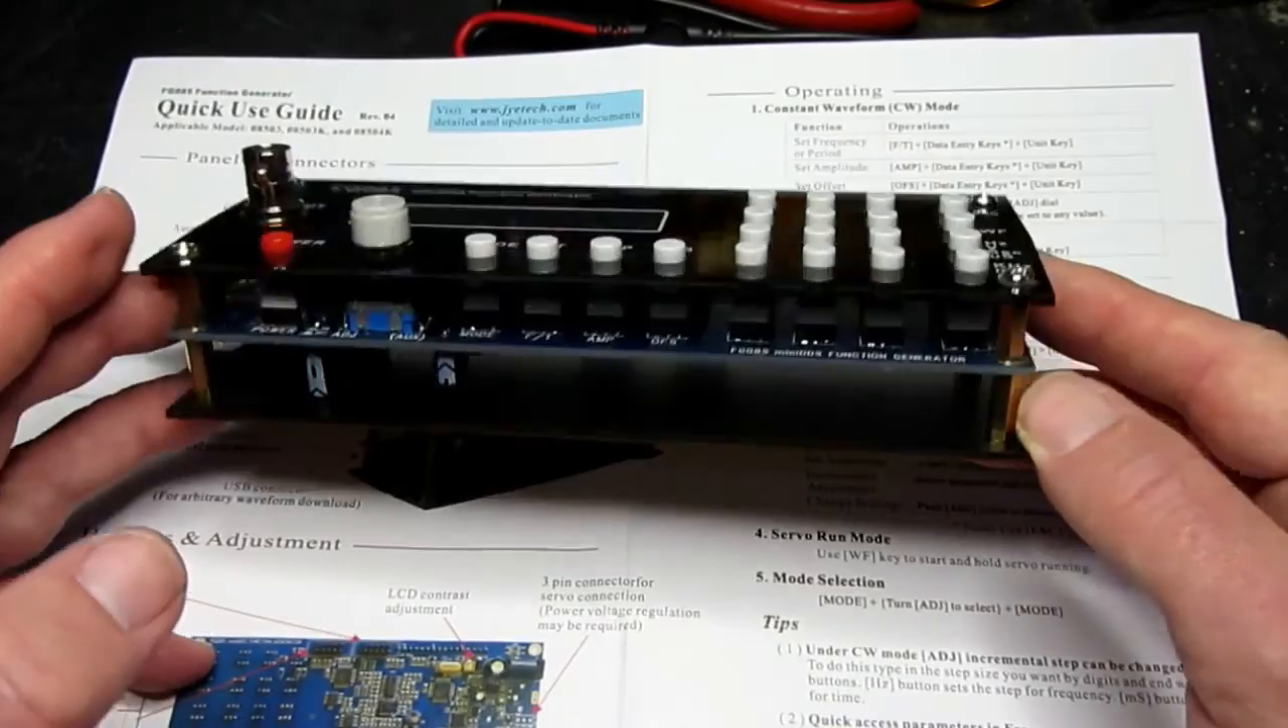So here is the unit now fully assembled and looks very neat indeed.